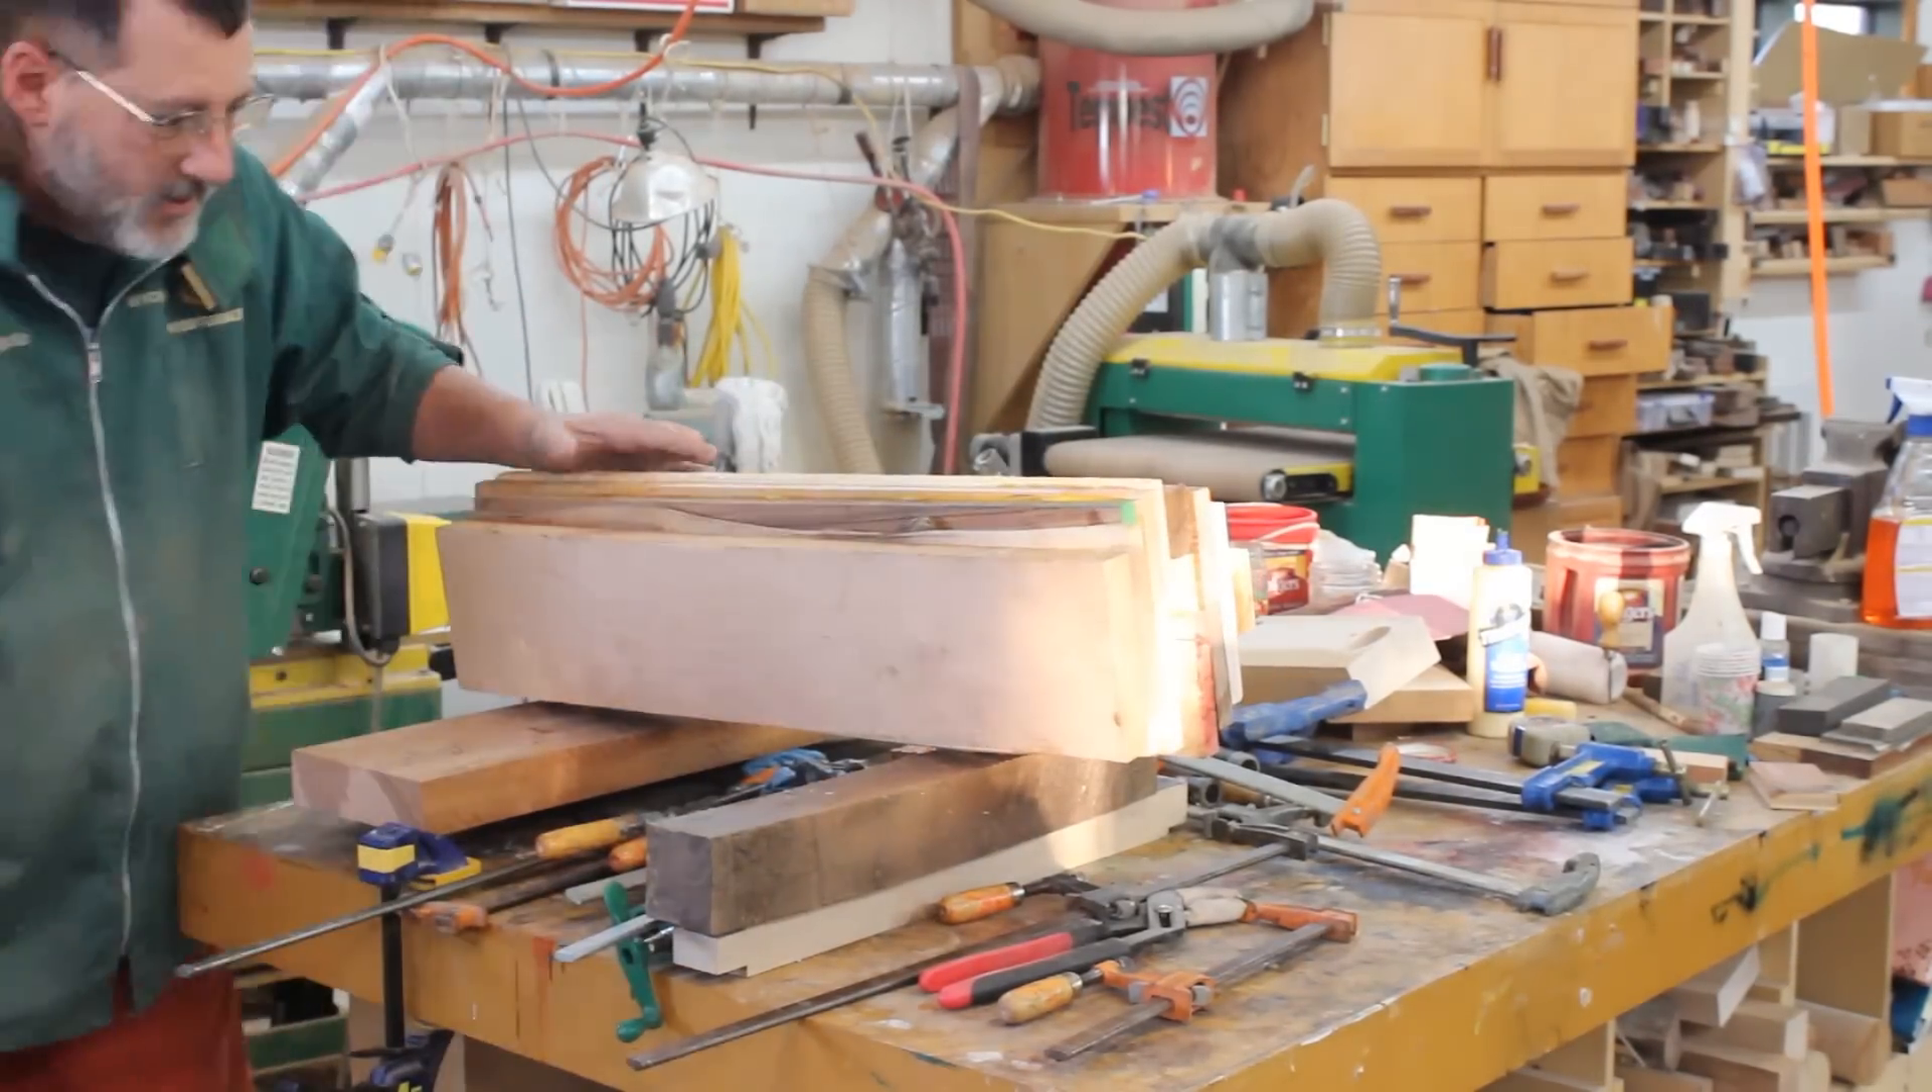I just about got all those clamps off.